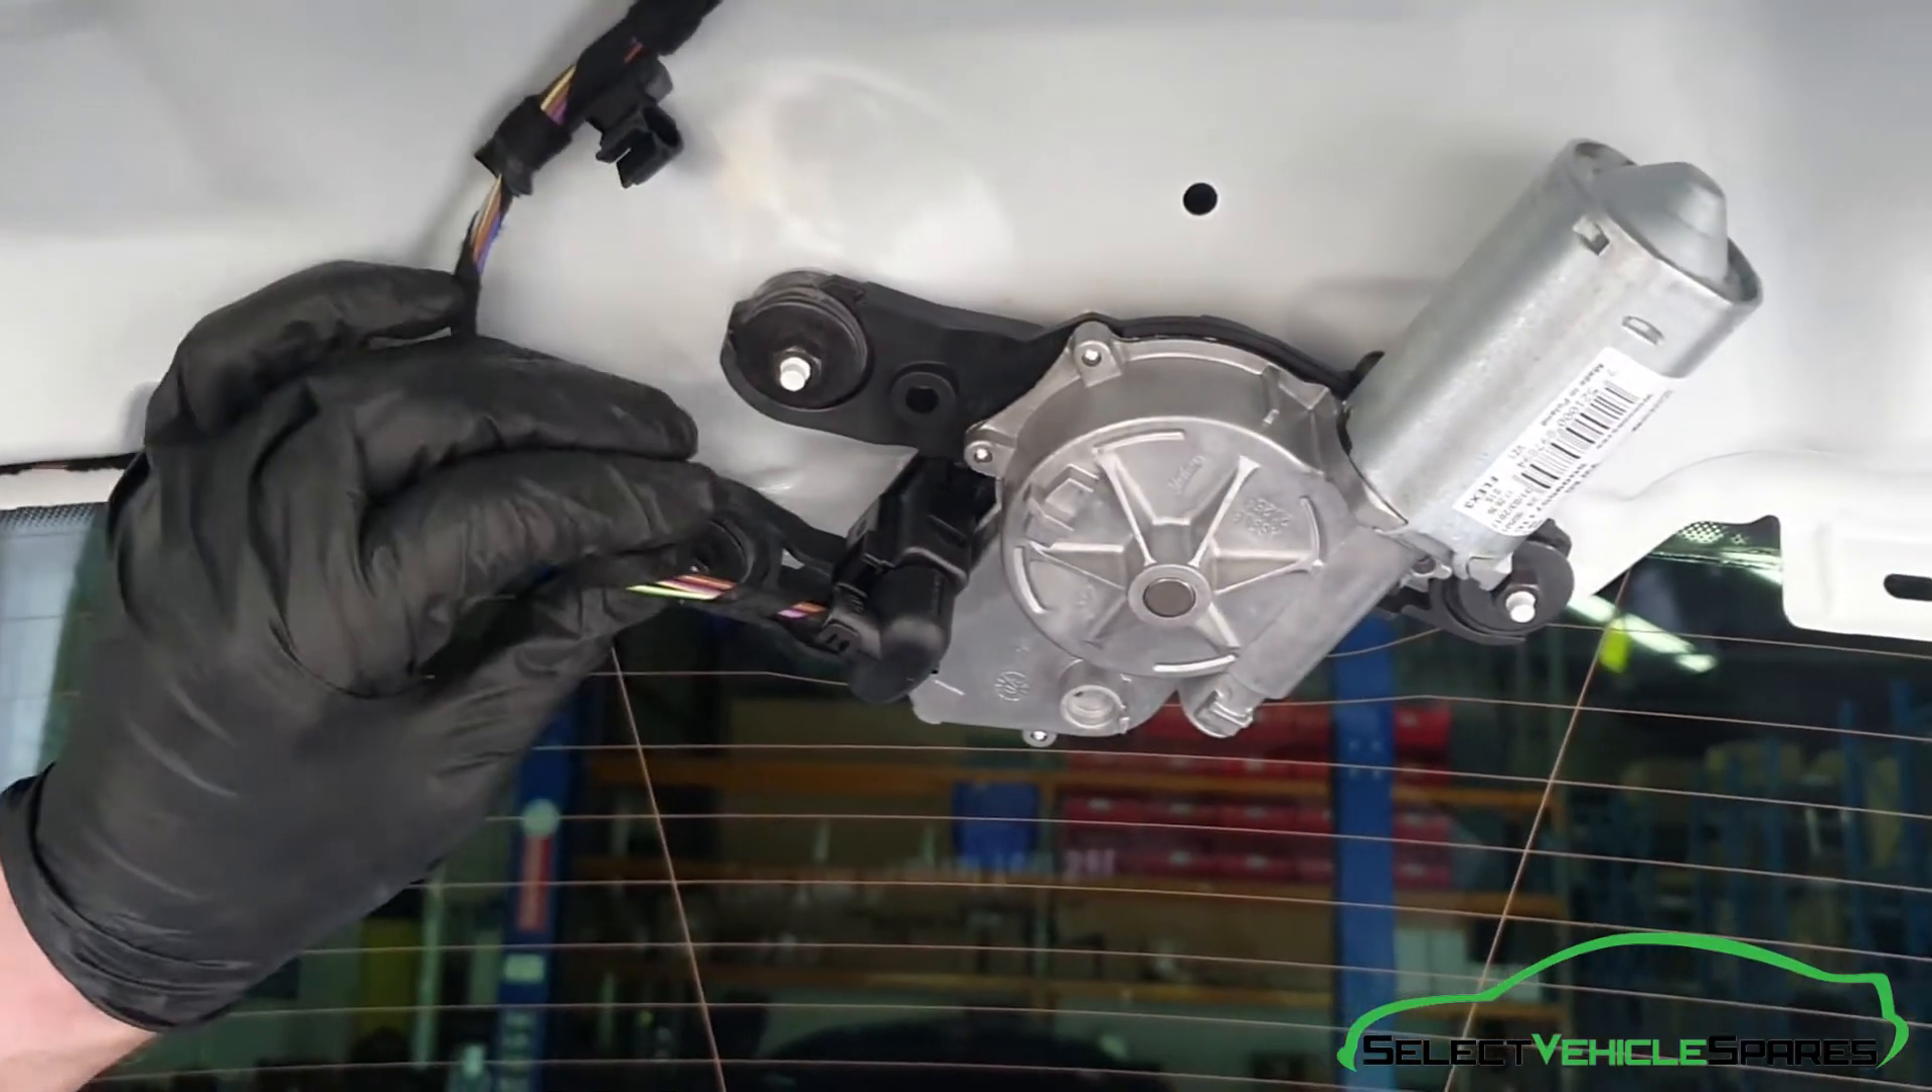And that's the trim removed. Now we've got access to the back of the motor.